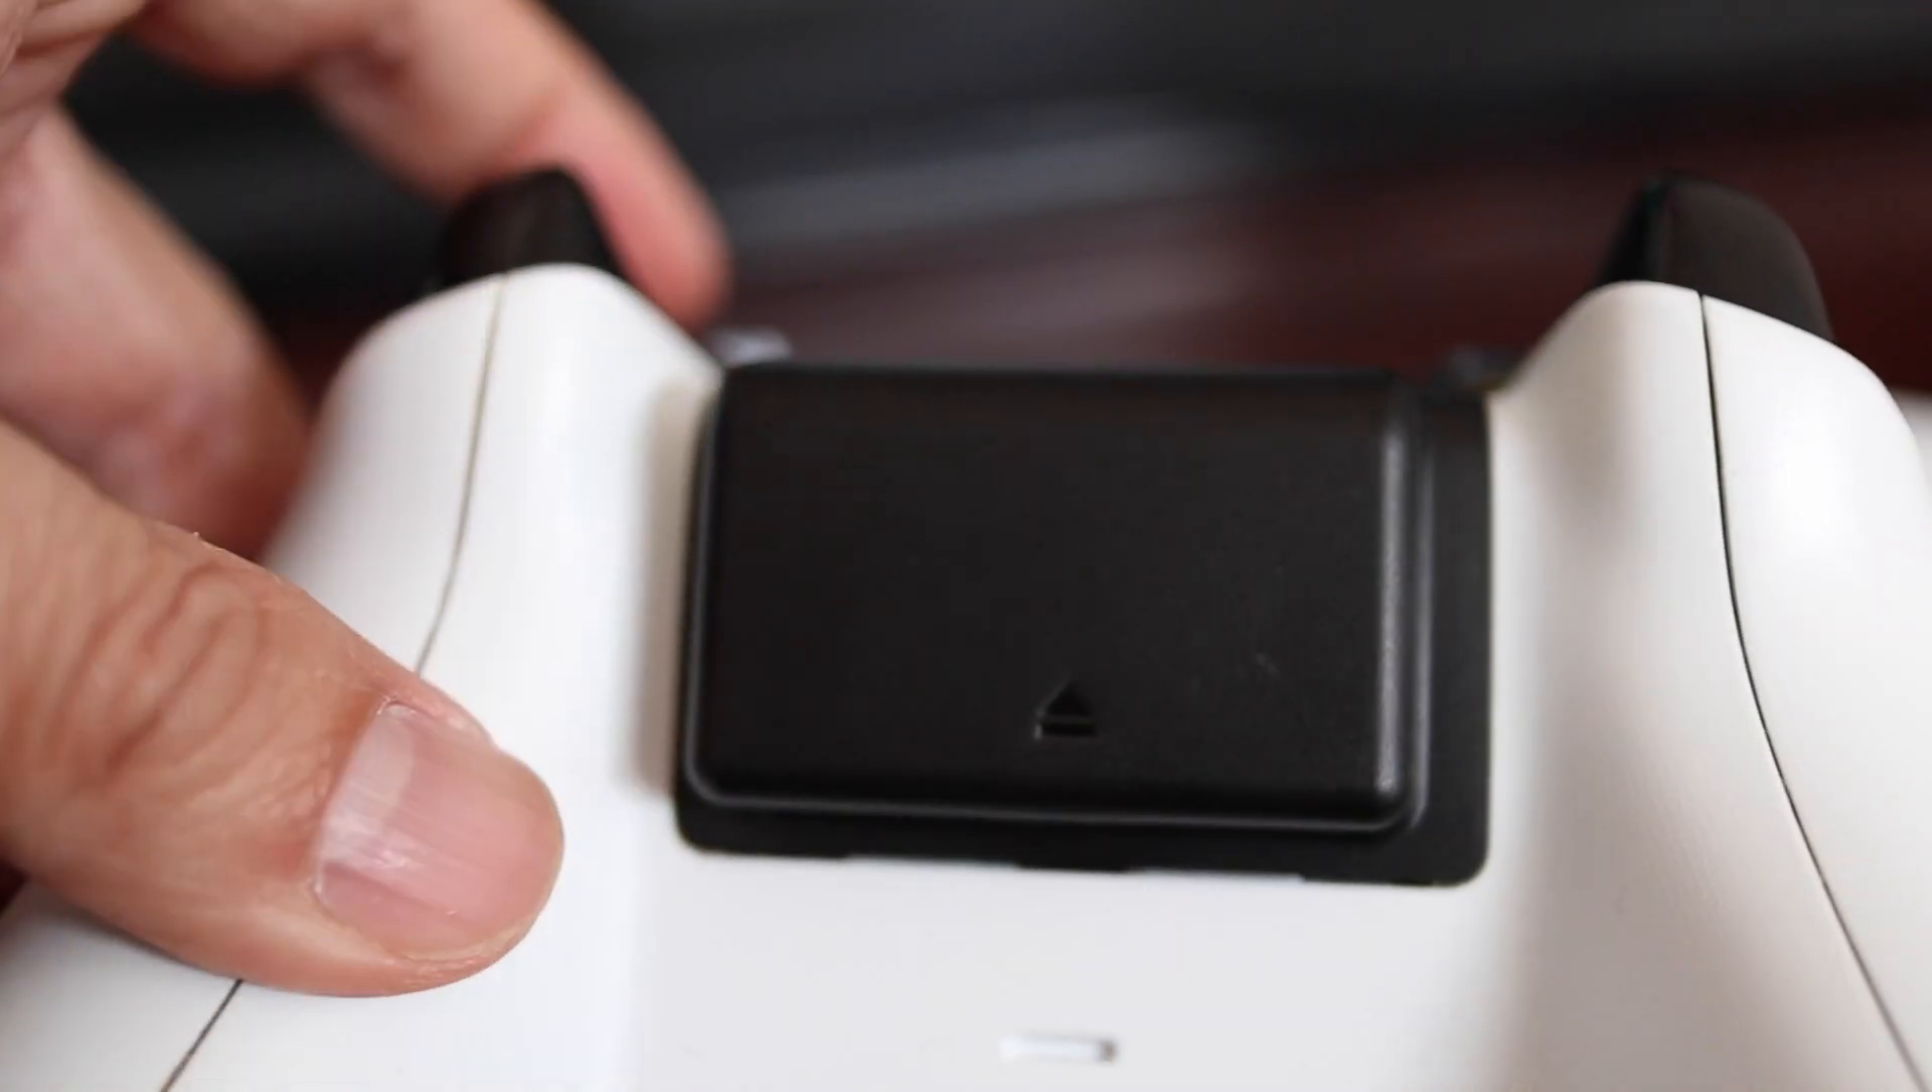And because these are high capacity batteries they stick out a bit from the back of the controller but they won't get in the way when you're playing.